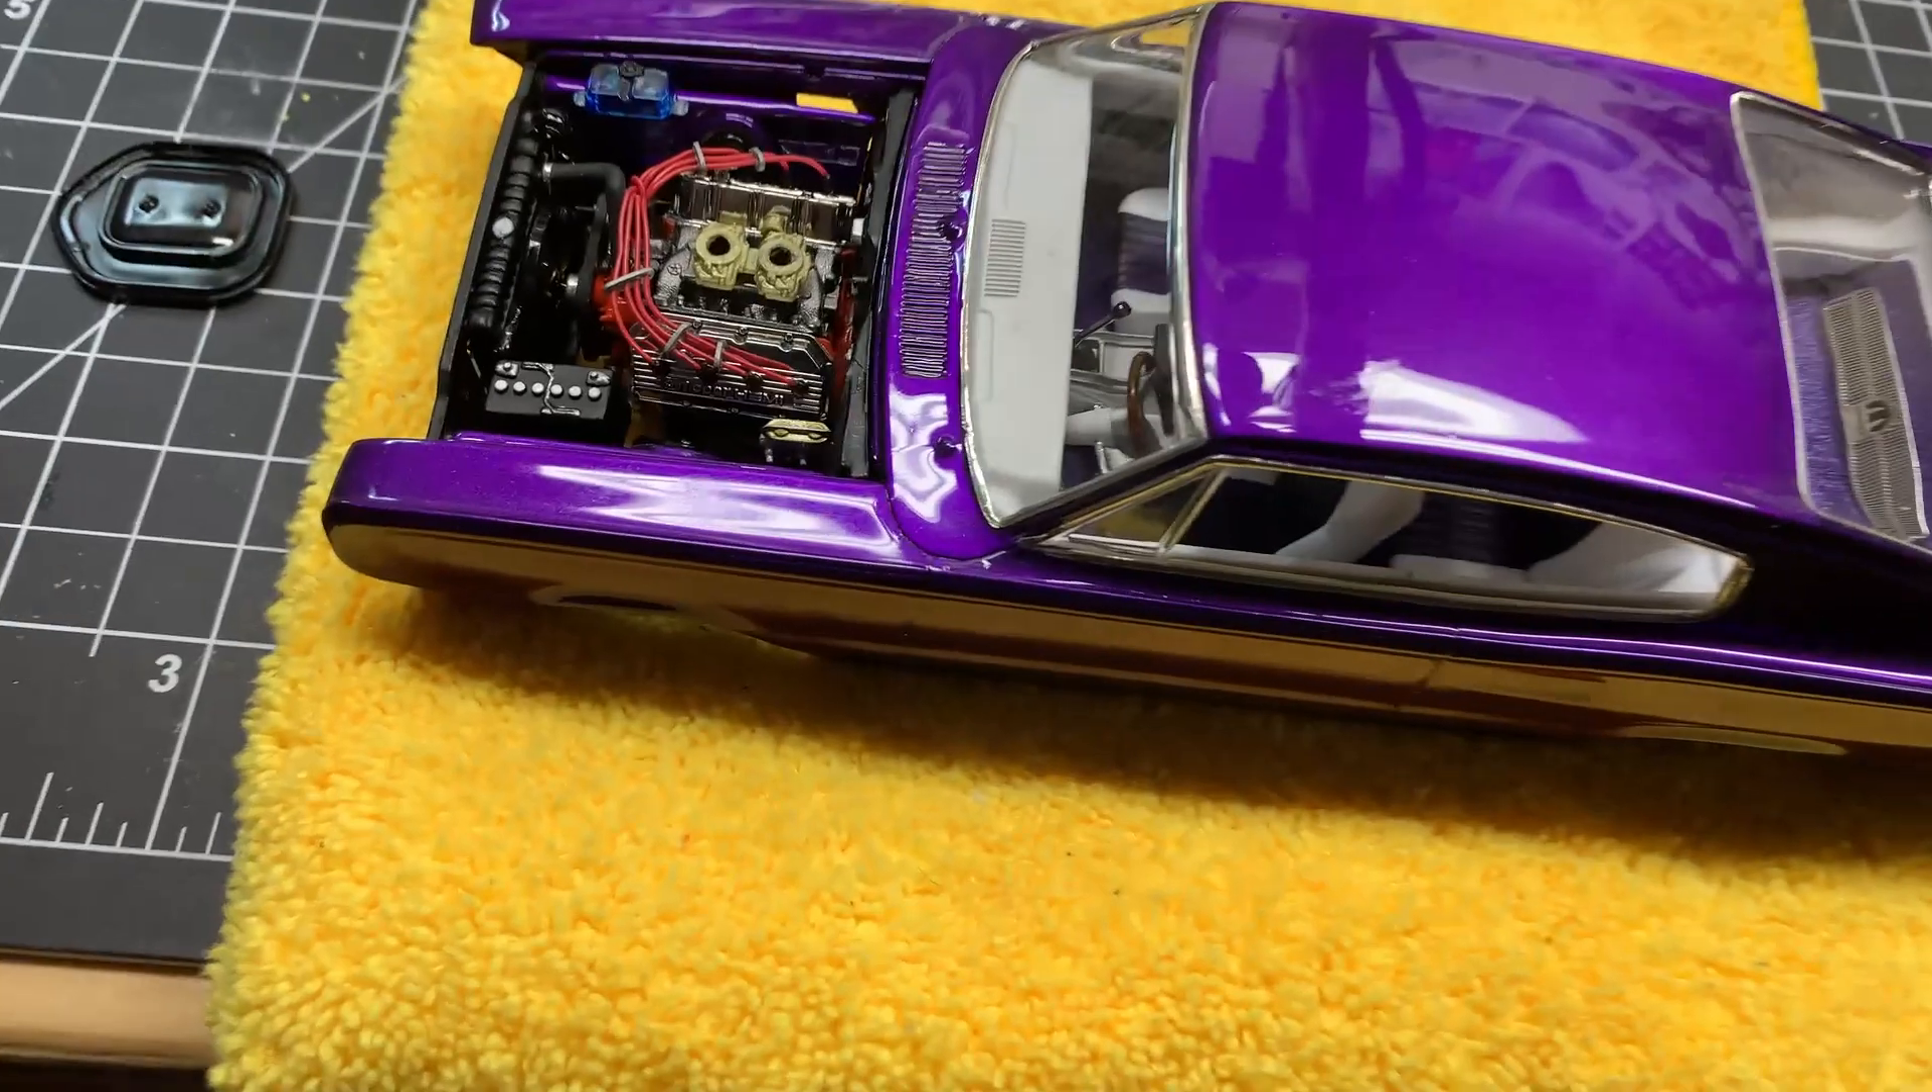So hopefully you can see the engine is completely in there, sitting where it's supposed to.